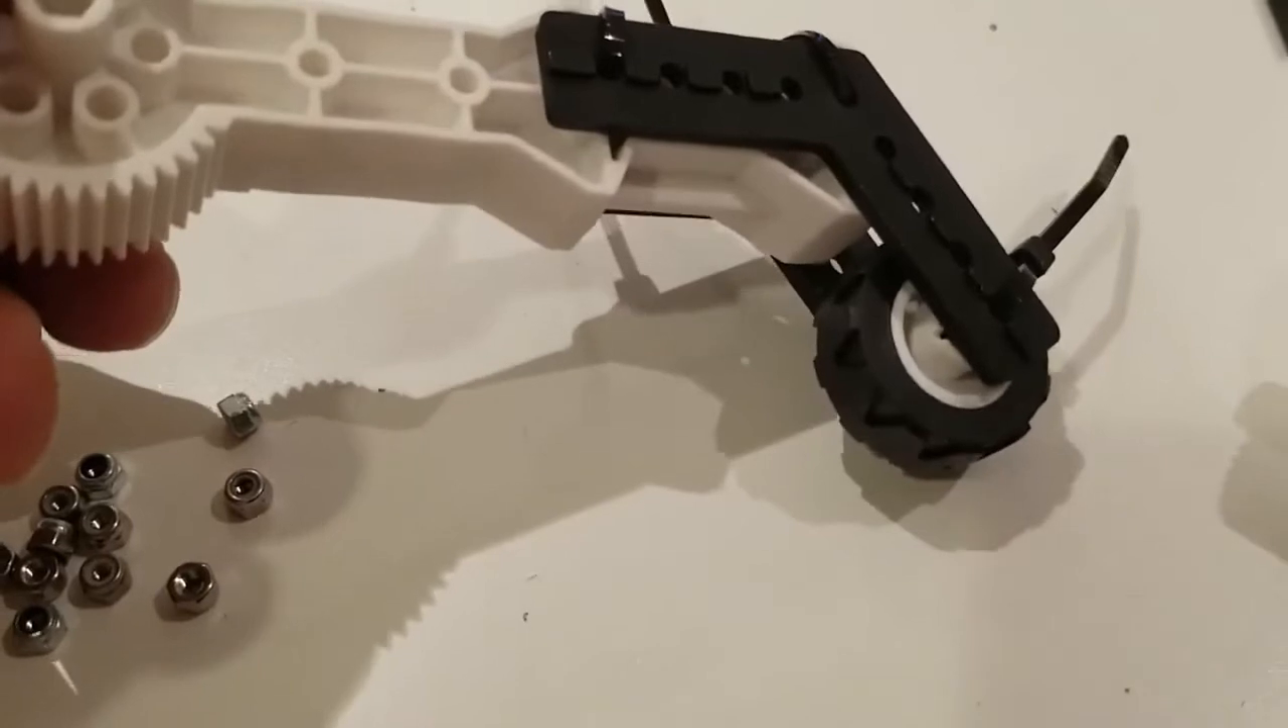You can see I've sandwiched the two, I've sandwiched the arm between the two brackets and the wheel.